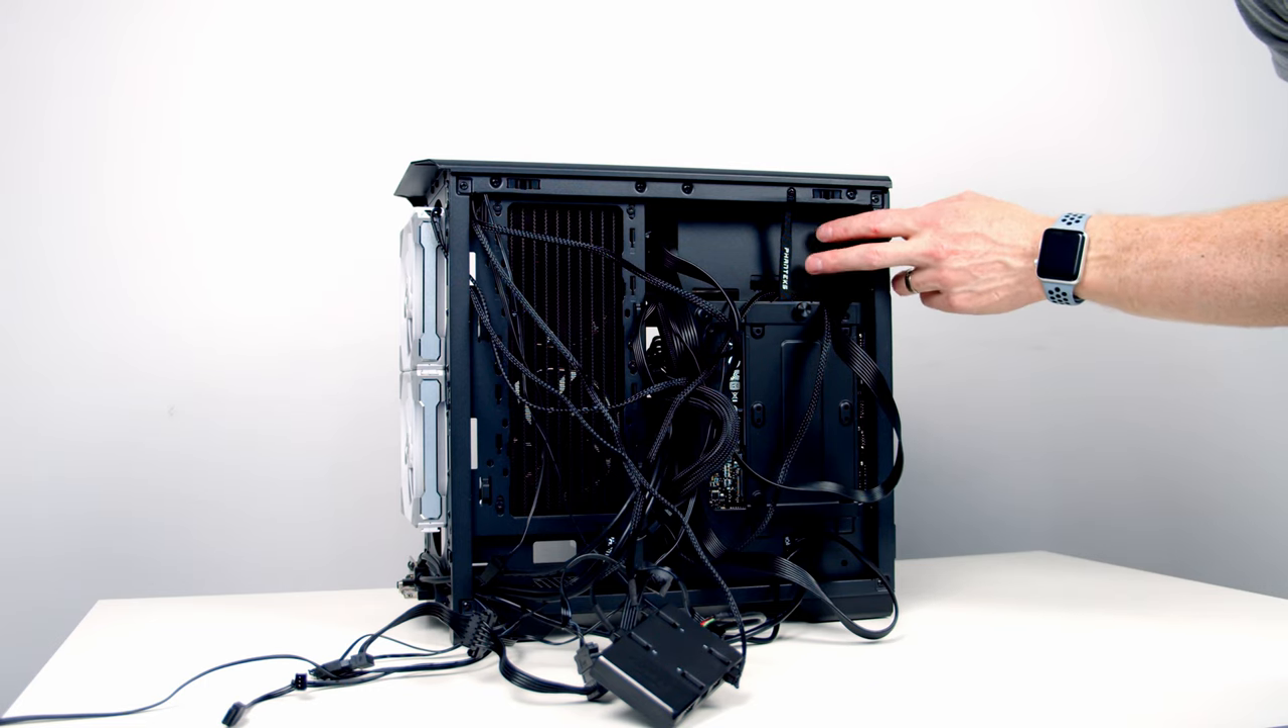Final thing to do is some cable management we need to make this mess of cables disappear so we can get our panel back on.